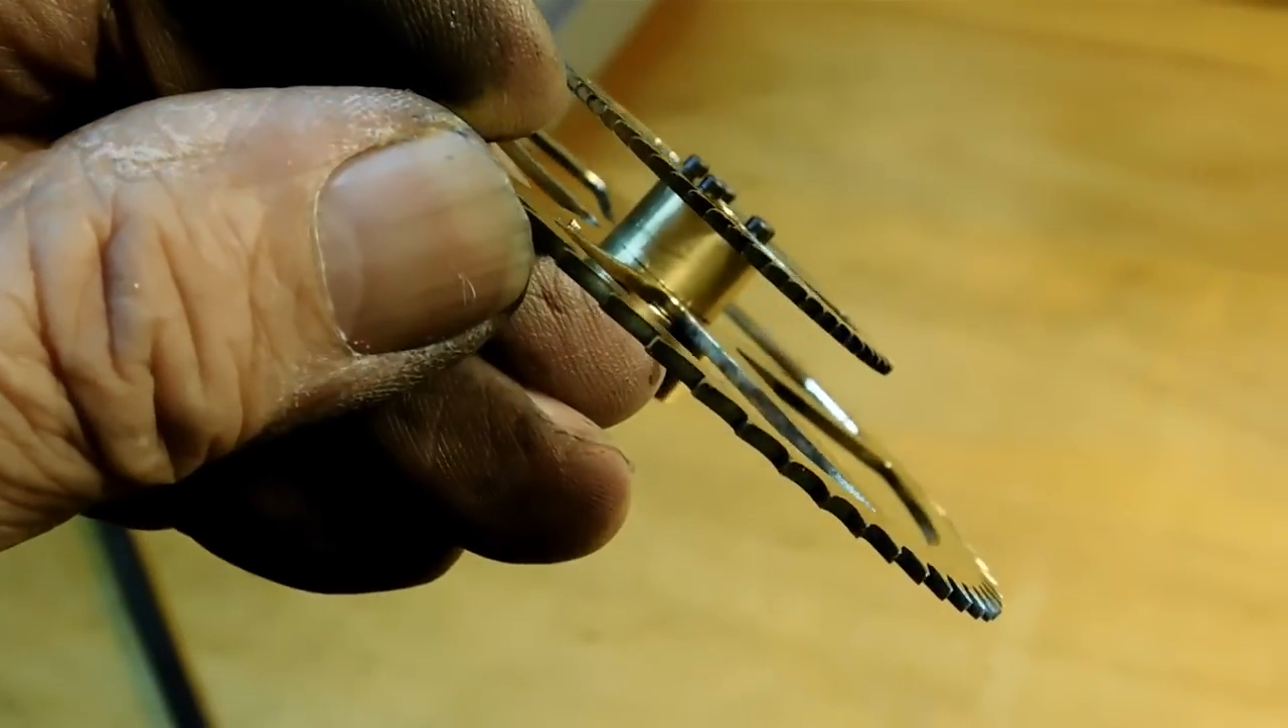Well there's the two escape wheels I just finished making and they've been mounted onto an arbor that I made and now they're a compound gear.